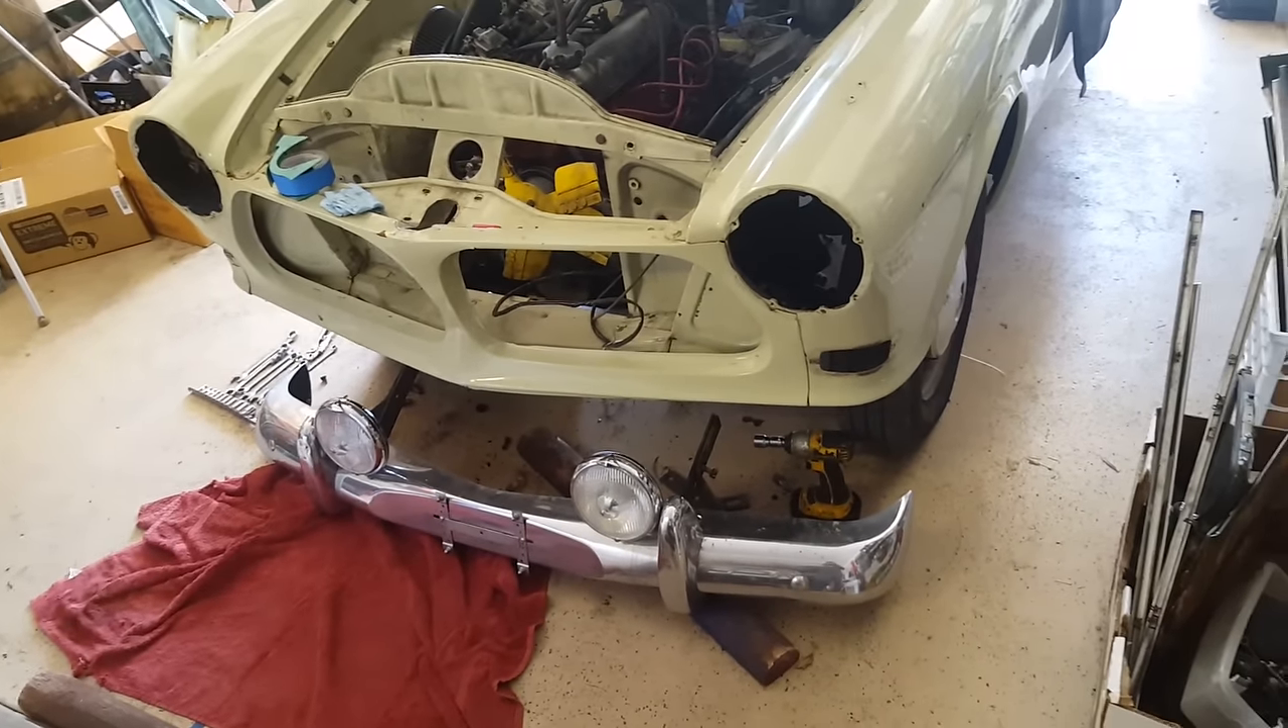I've got the bumper off. That was so easy.